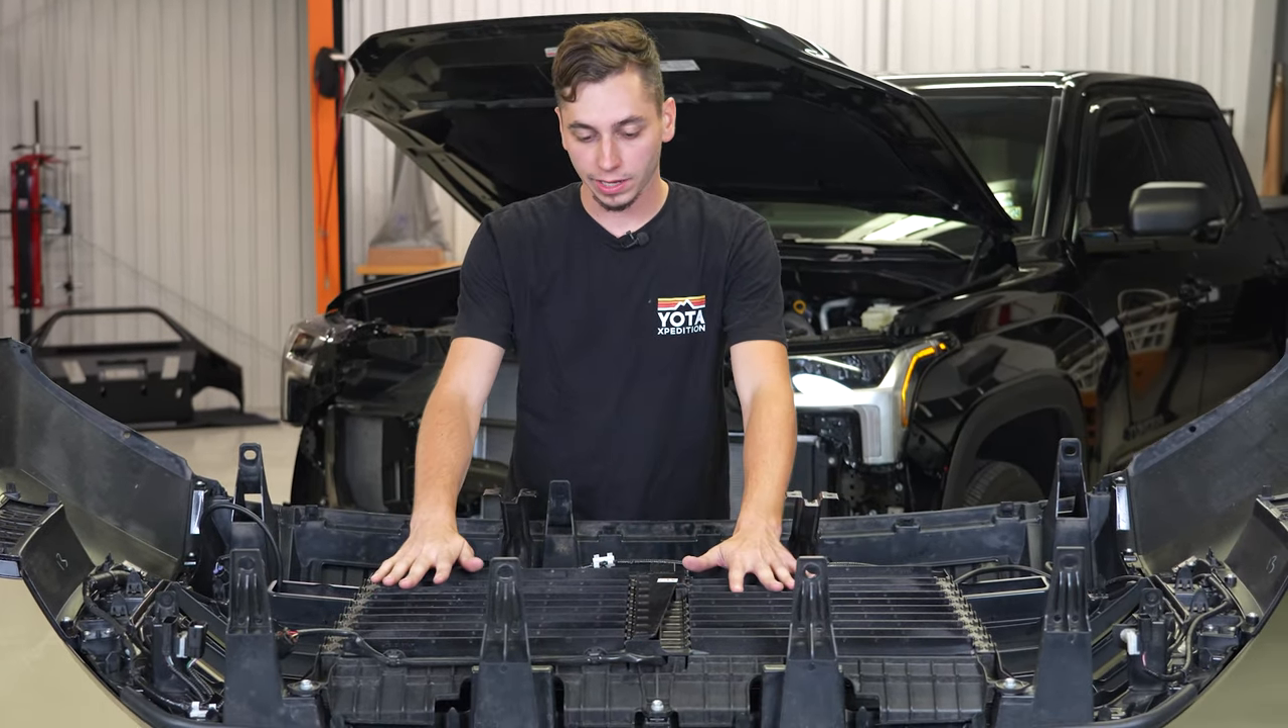So with the bumper off, we have it up on a stand here.